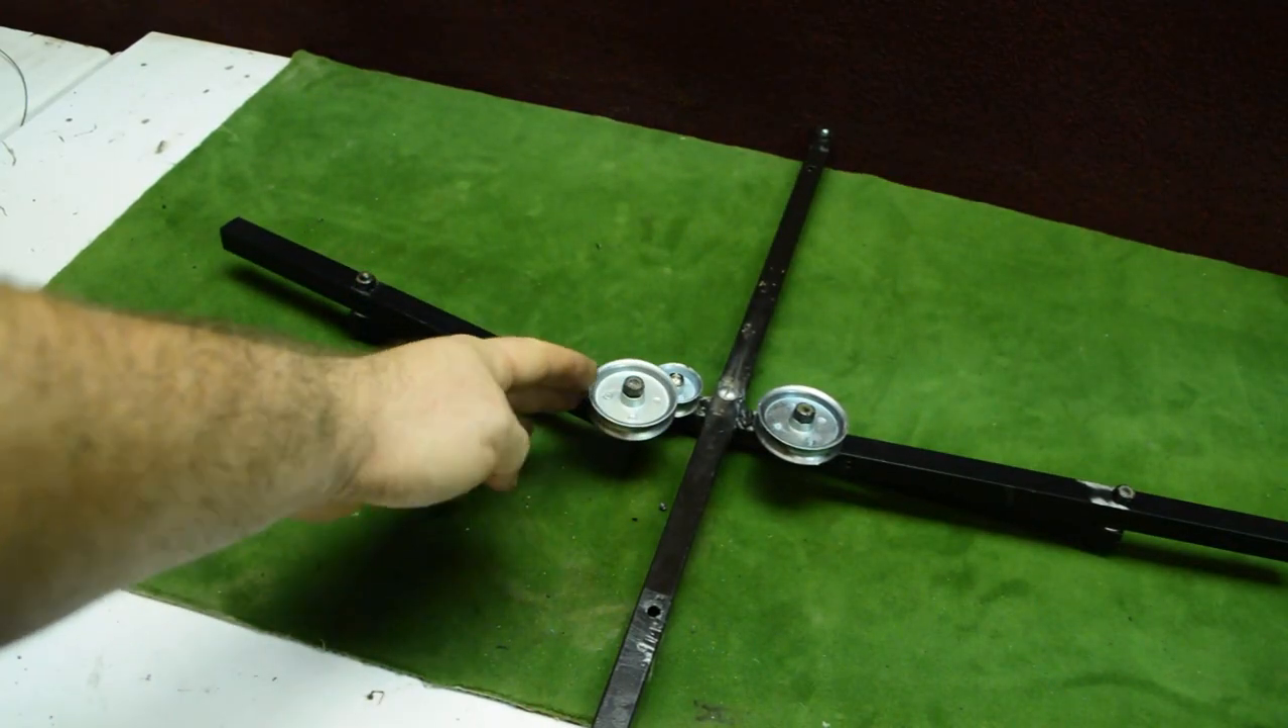As you can see I put also the big pulleys on the front.